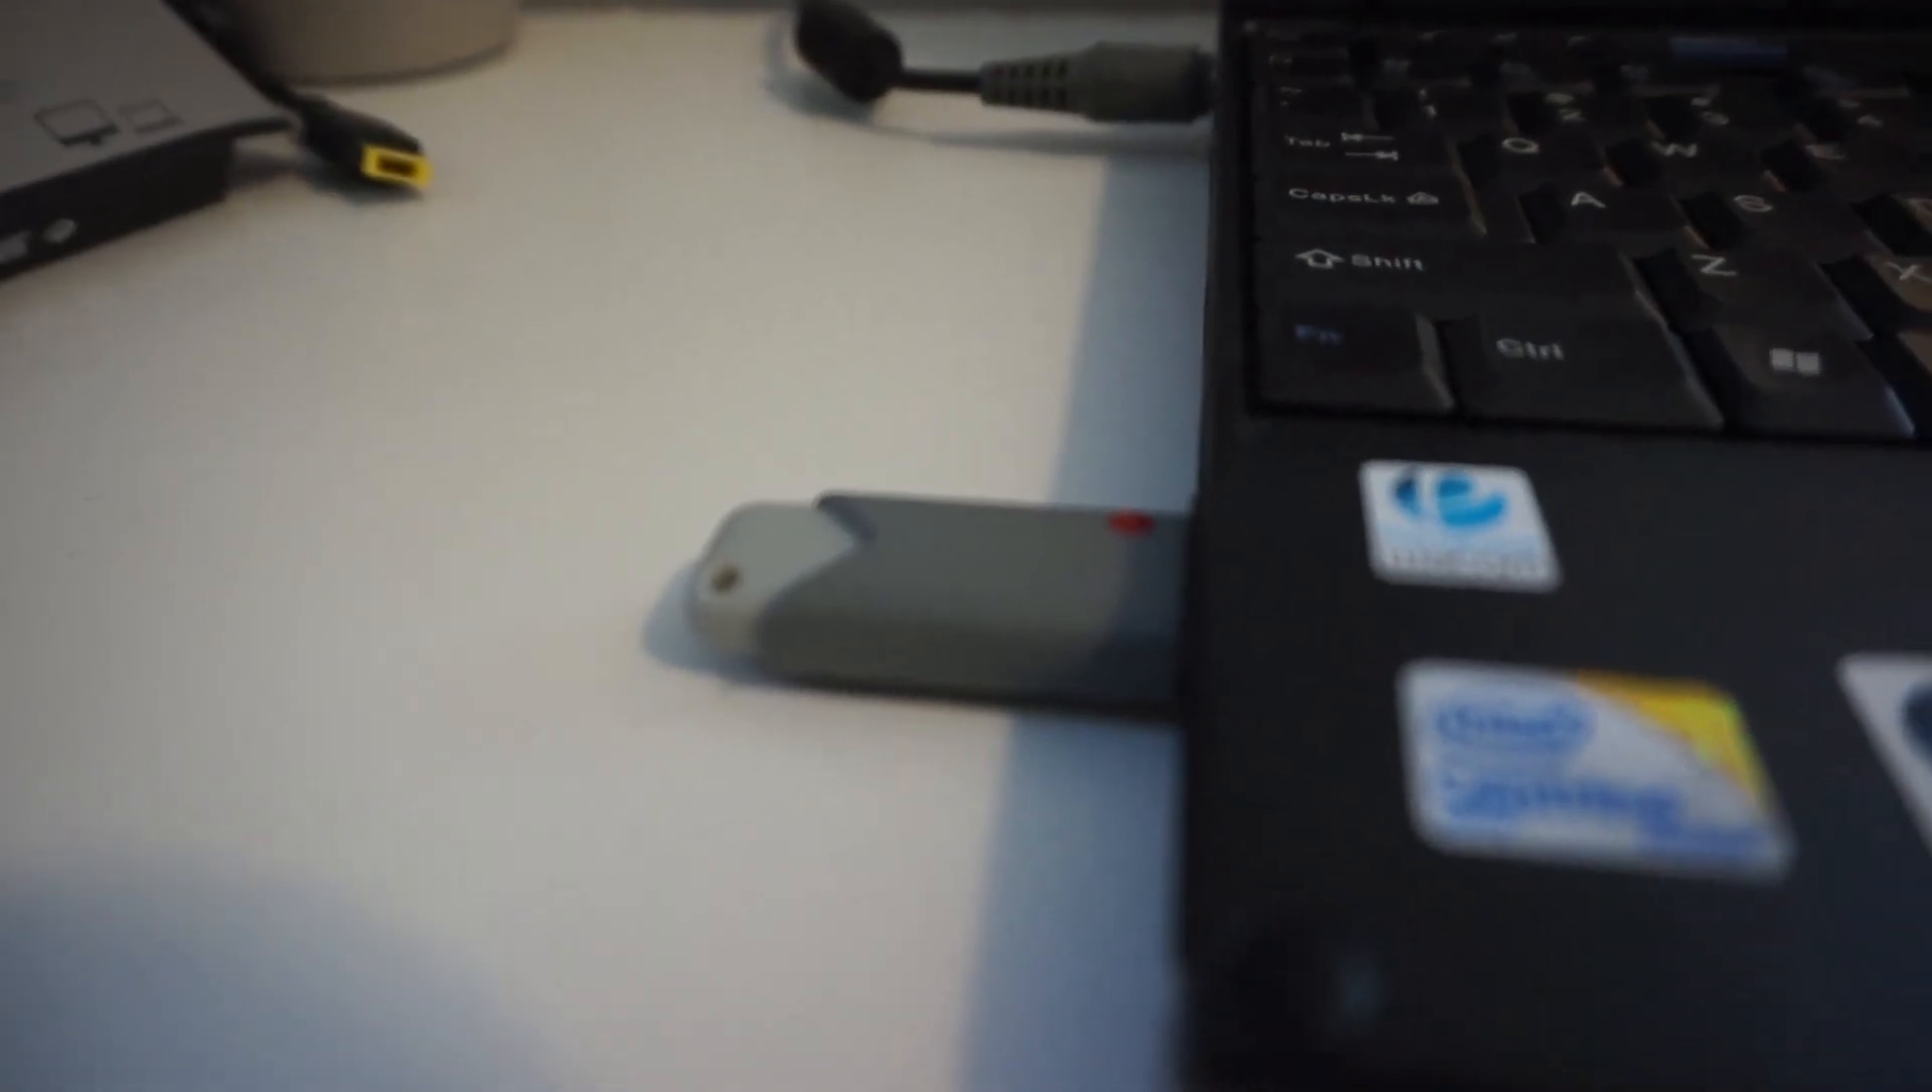Okay, we have Windows 10 USB plugged in.